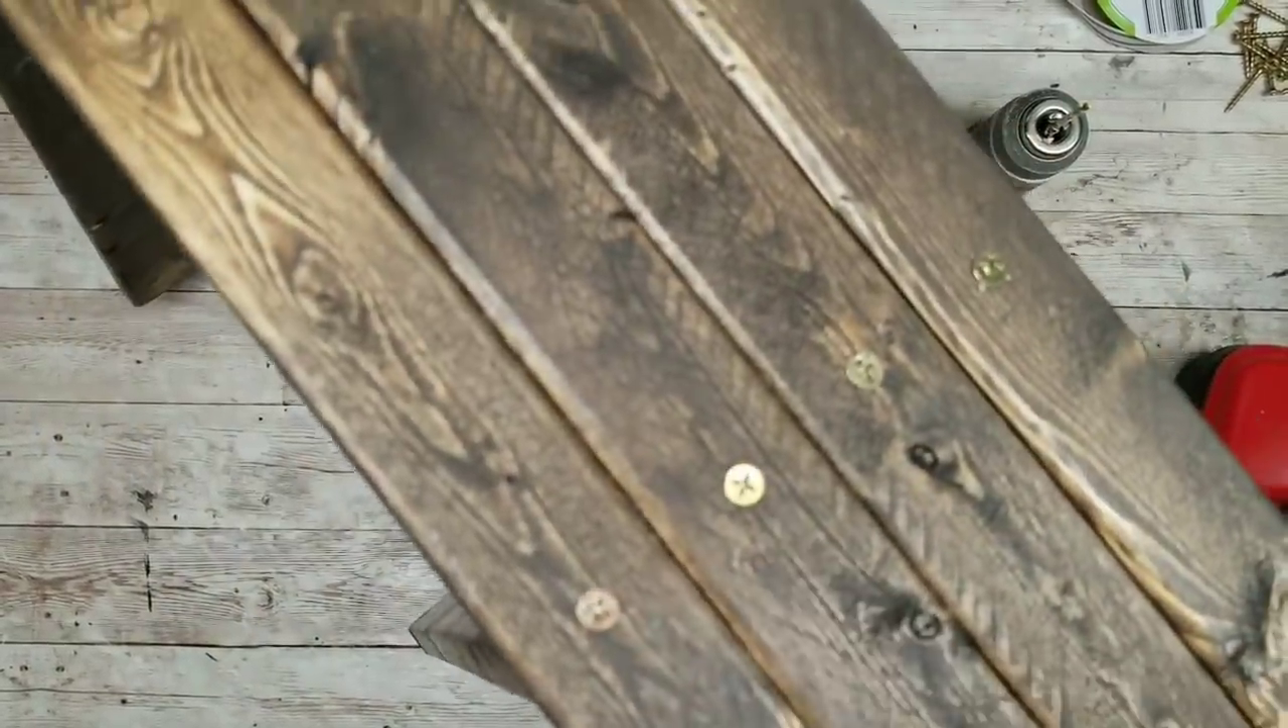And here's my shelf with all four of those wood screws into place.